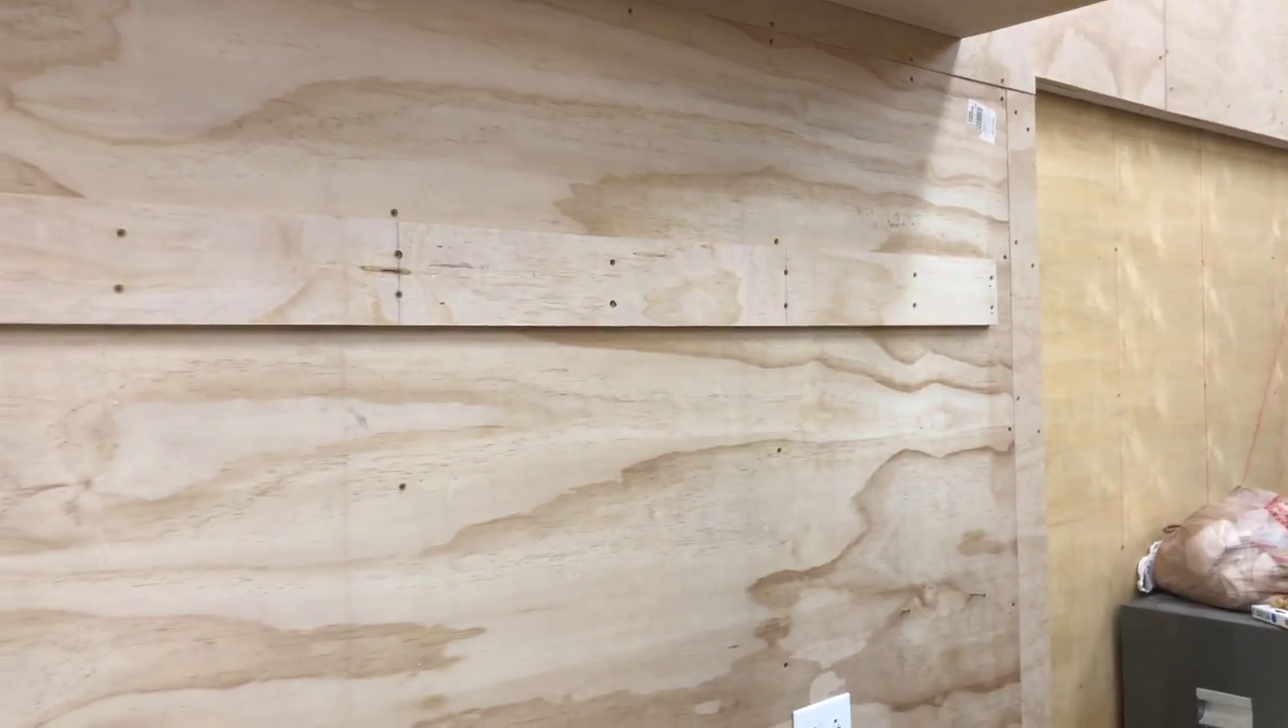And above the miter station is the French cleat. It goes into the studs all the way across.